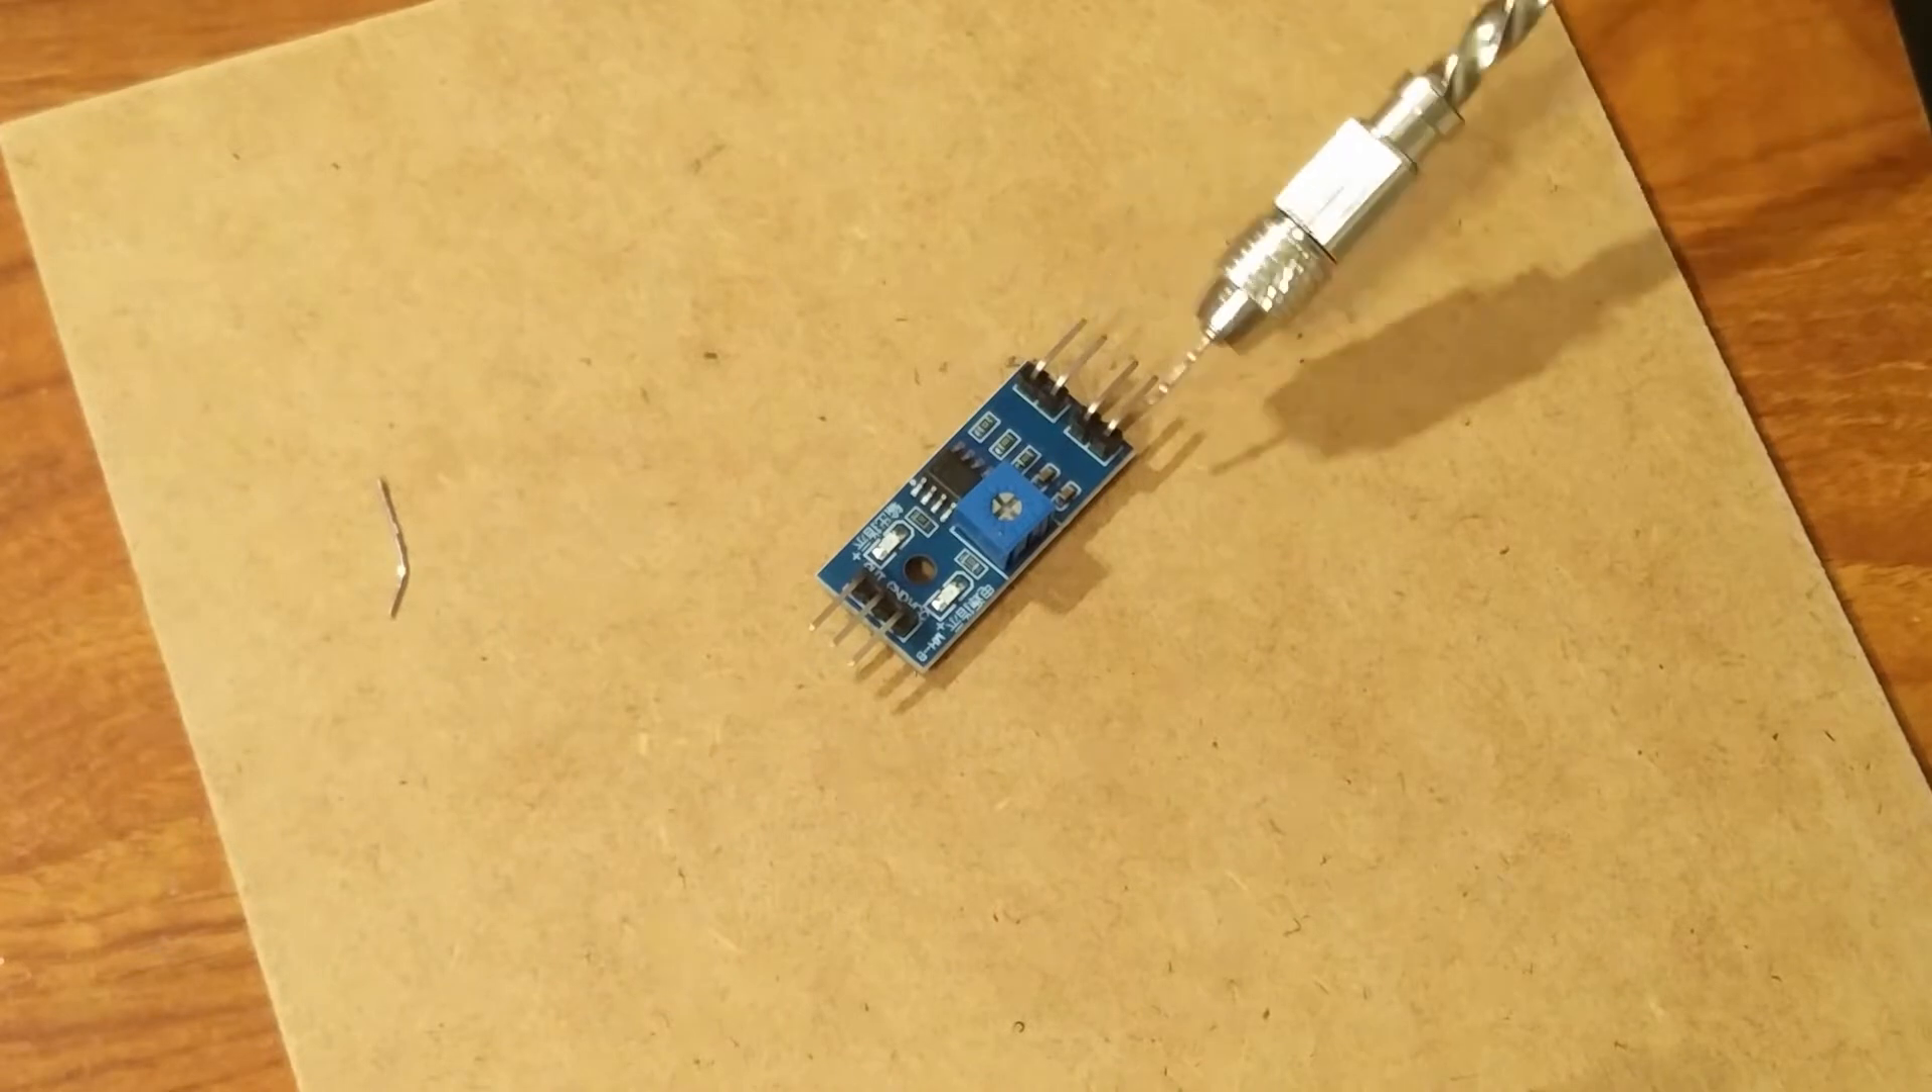But I've removed the two diodes and I've replaced them with these pin connectors.